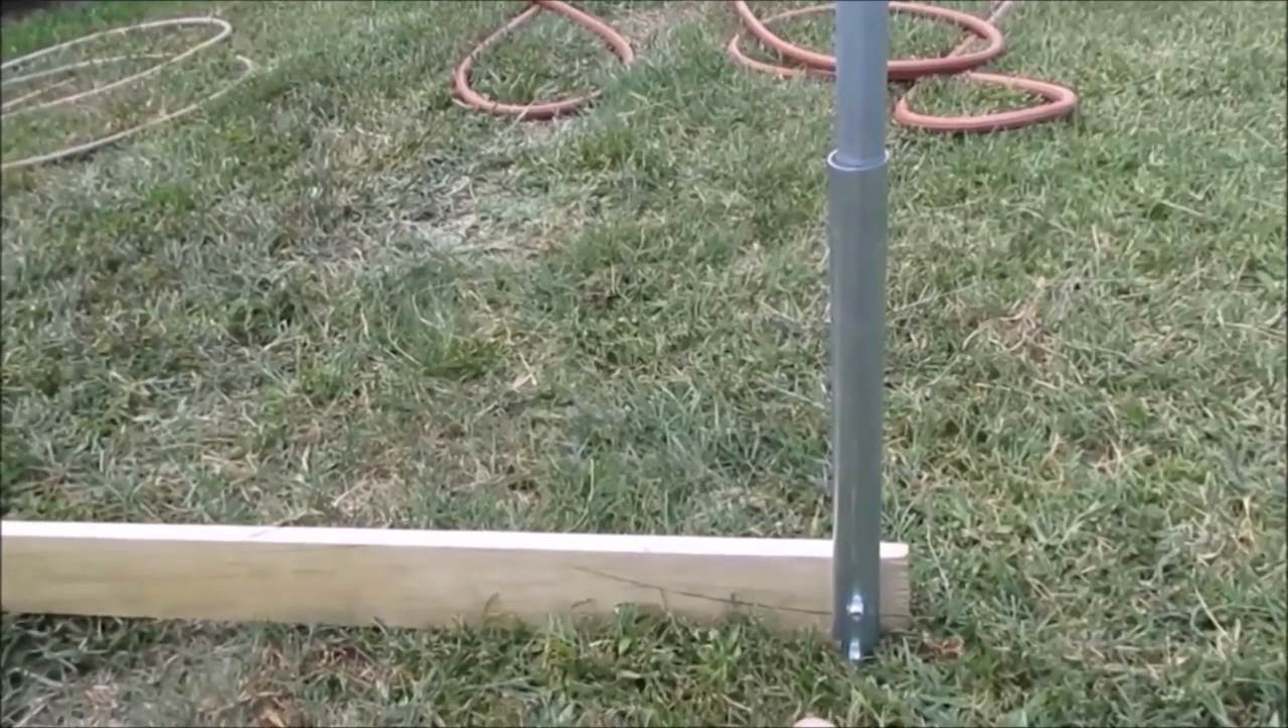This three quarter inch EMT rib slipped into here and it's setting flat on the ground.